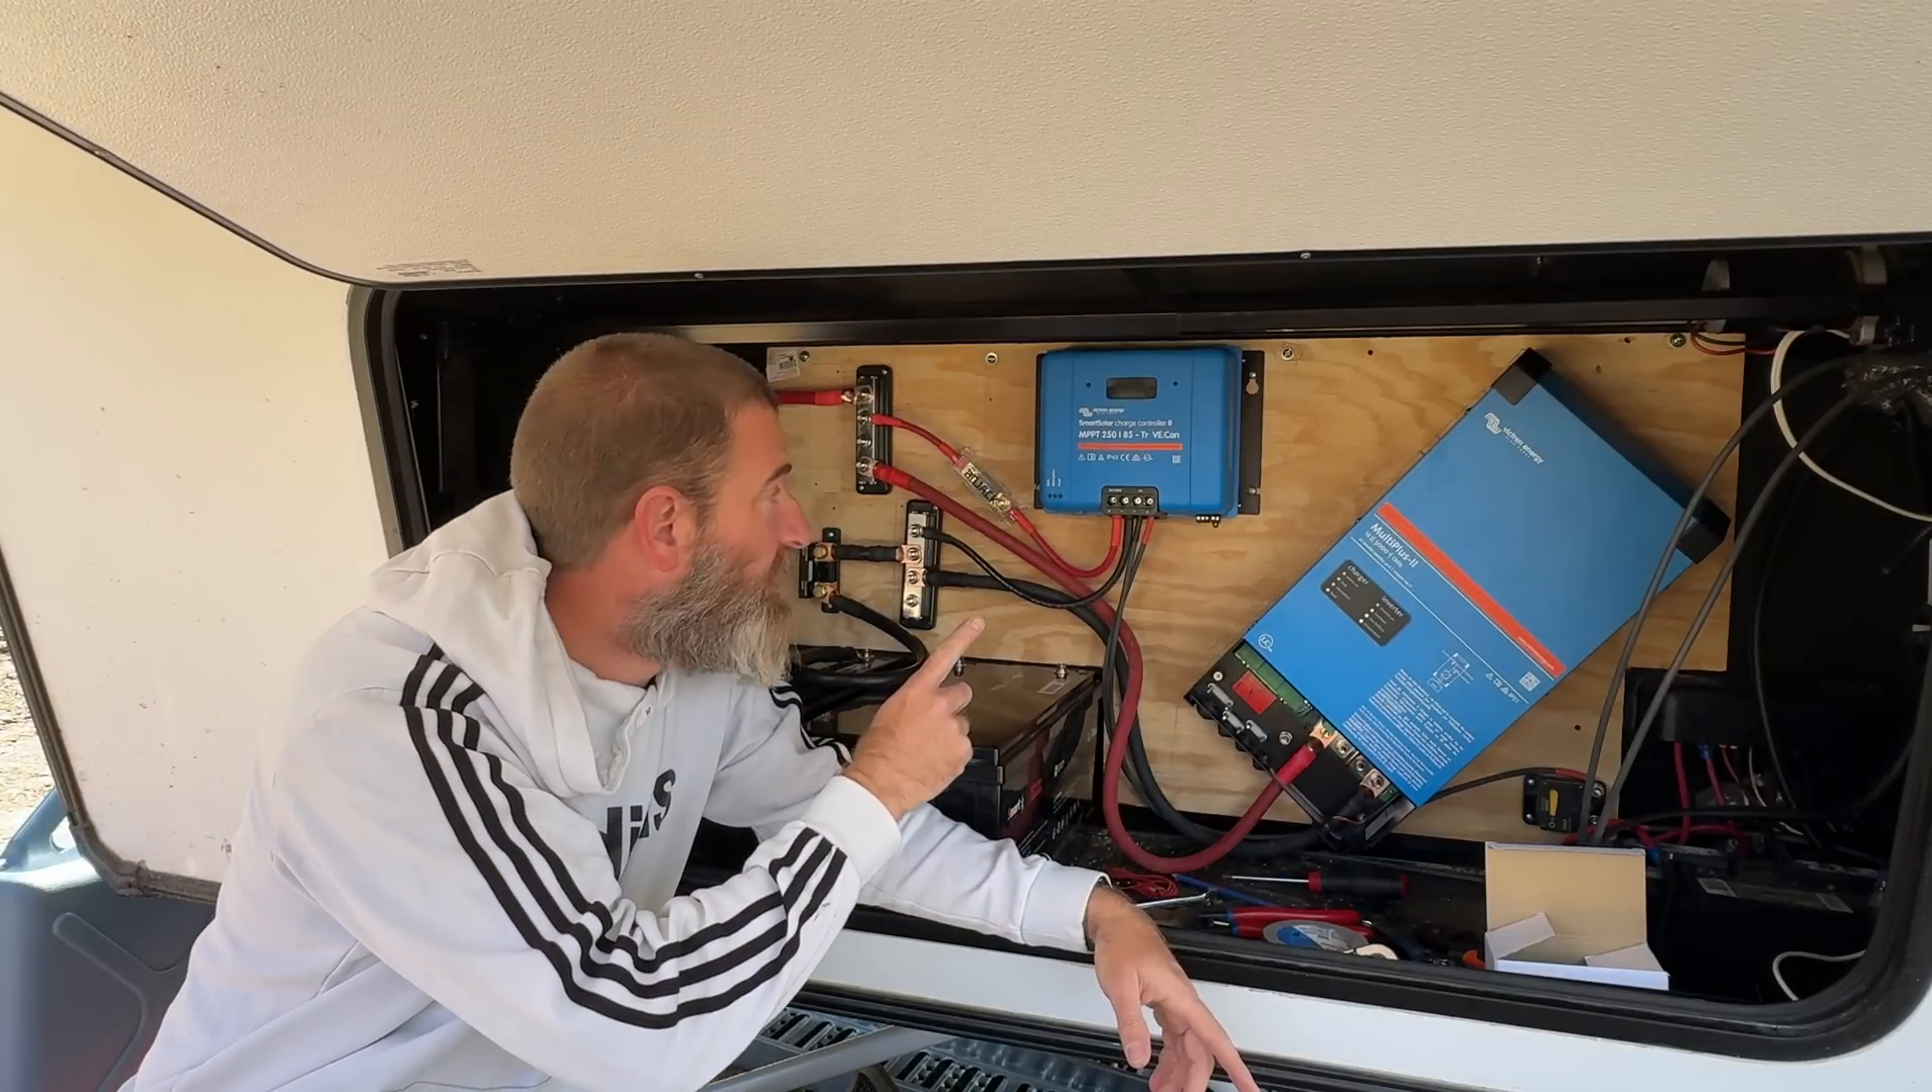Inverters mounted solar chargers mounted and everything is wired up for the solar charger.